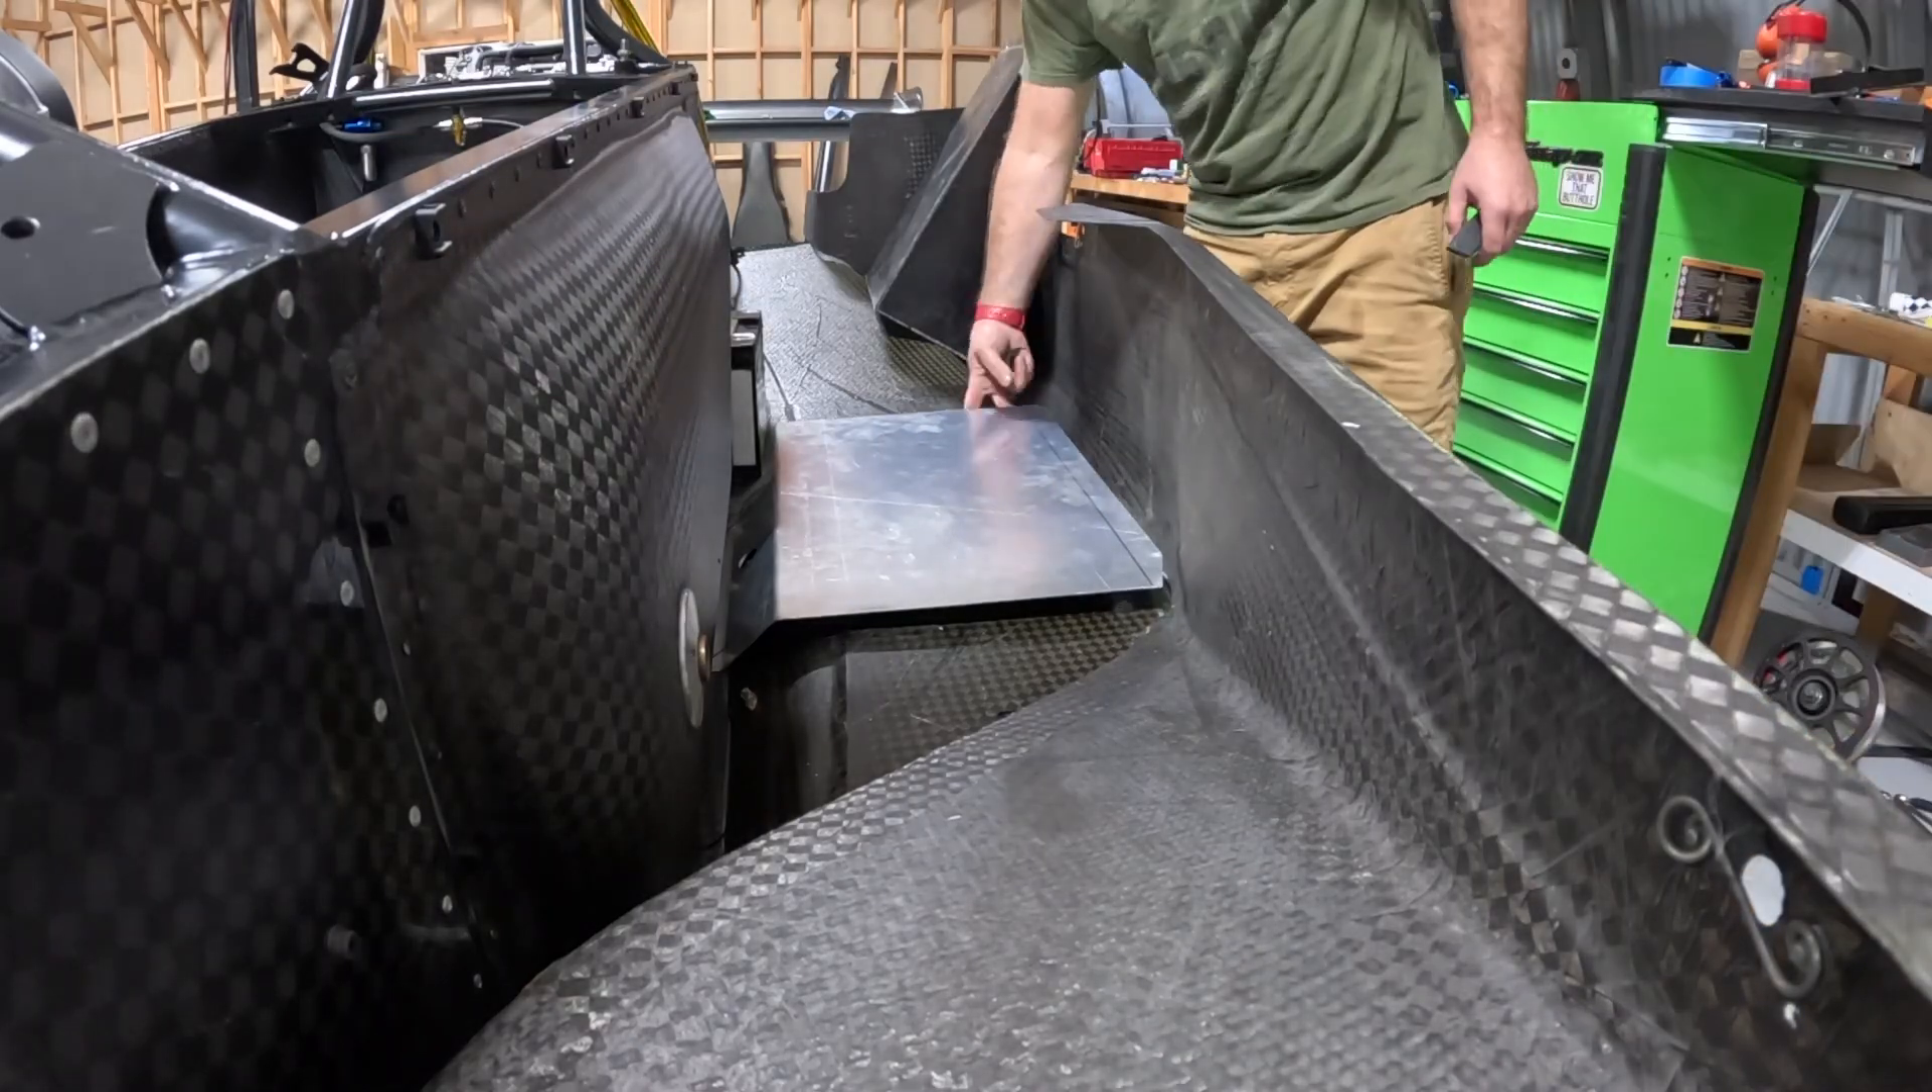My aluminum isn't going to sit right on top of the floor.